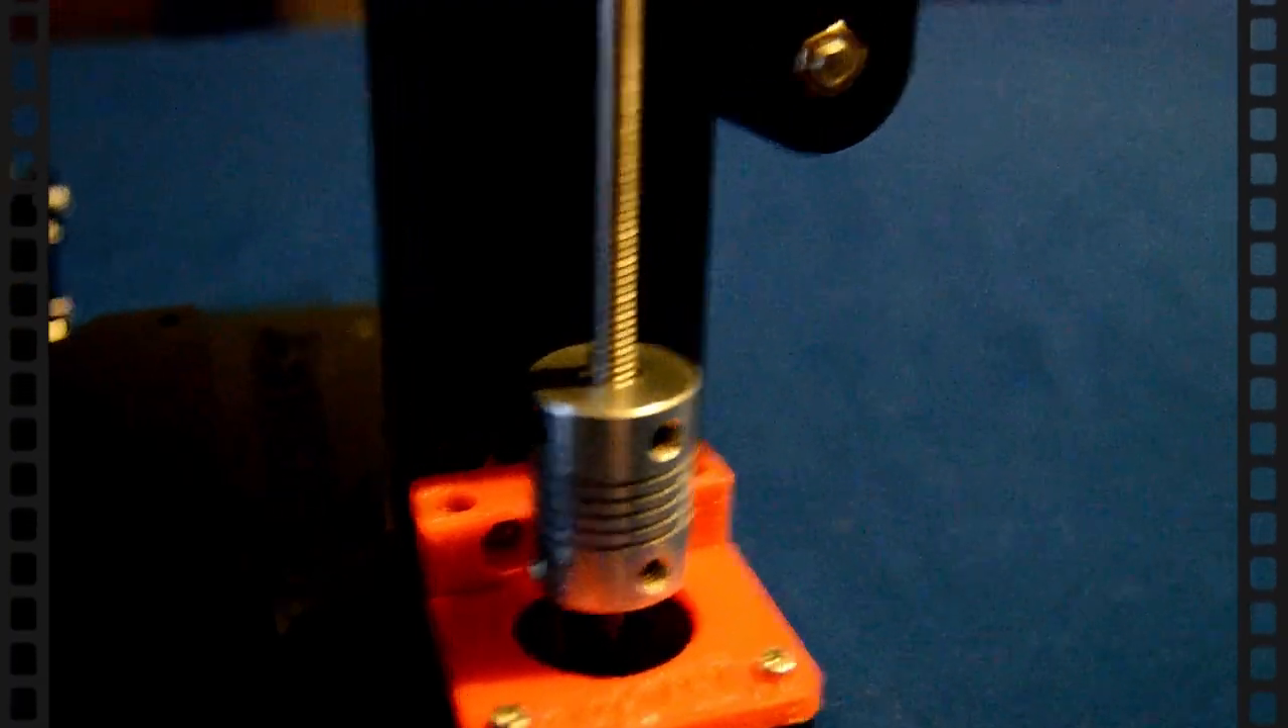Okay, I'm done with the mod. Like you guys can see now, the rod slides exactly straight into the coupling.